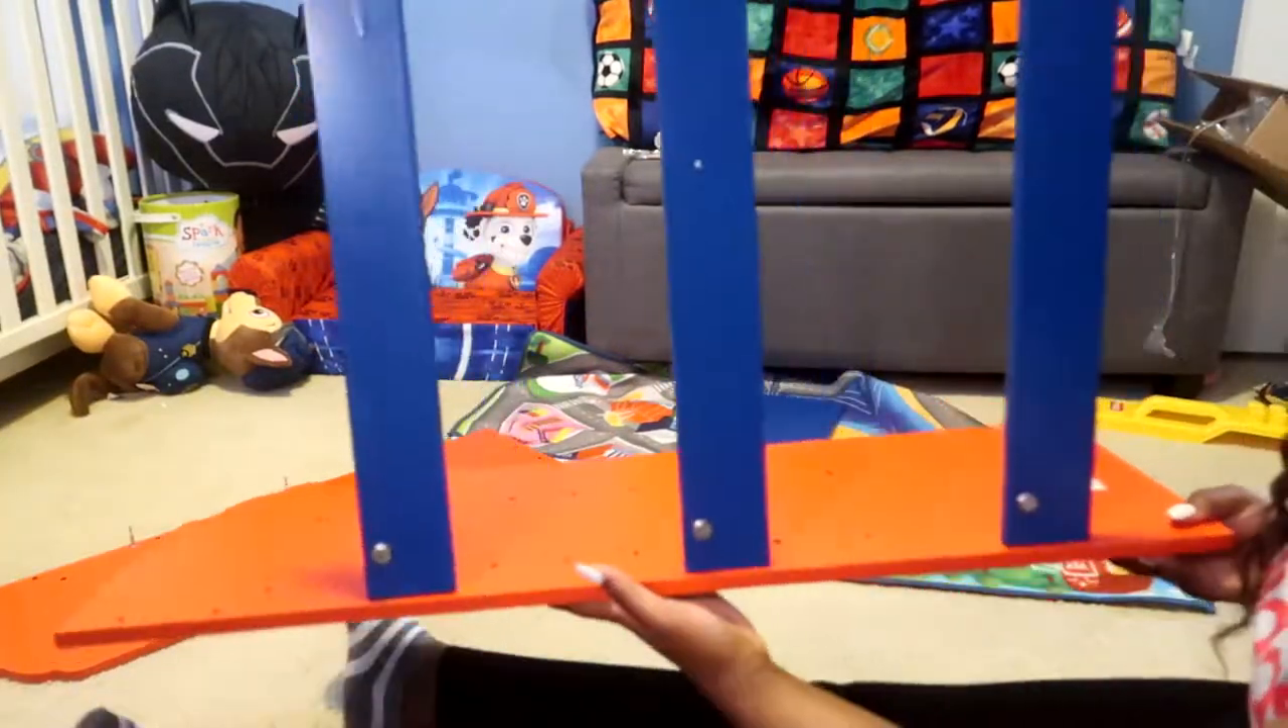I got these three uh boards up with the screws there.